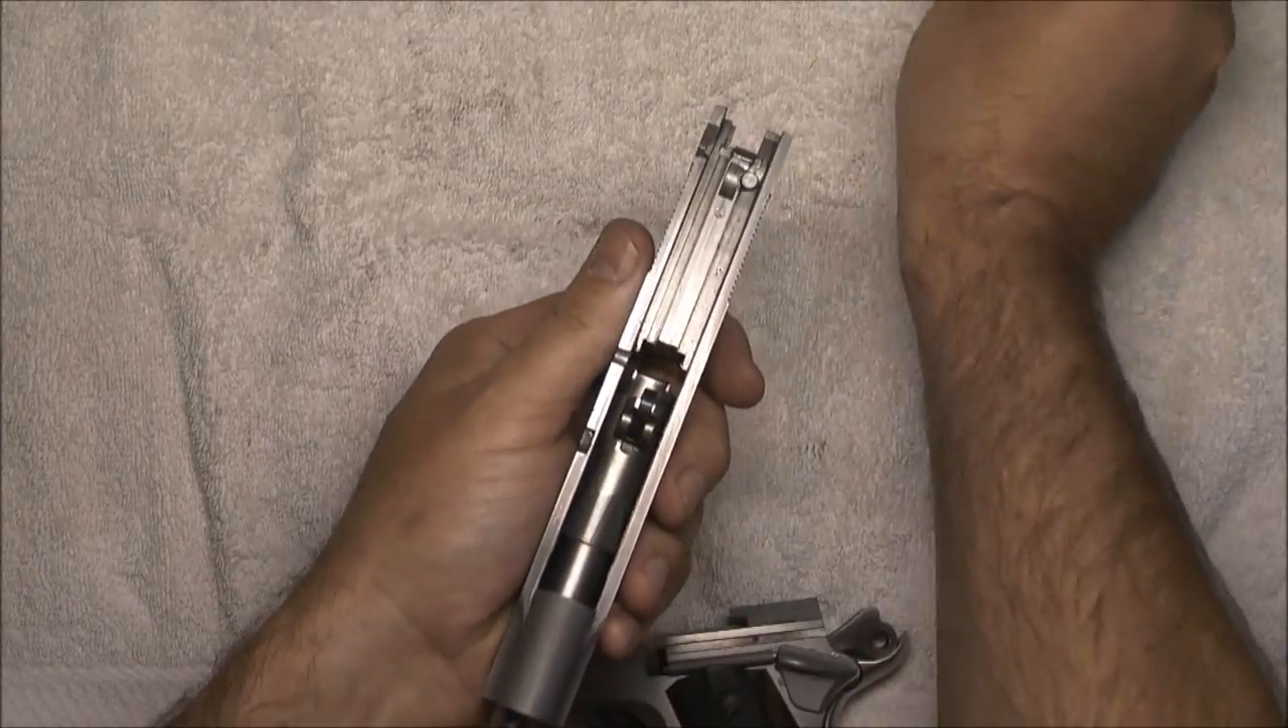Your slide should slide clear of the frame now. You're left with your slide.